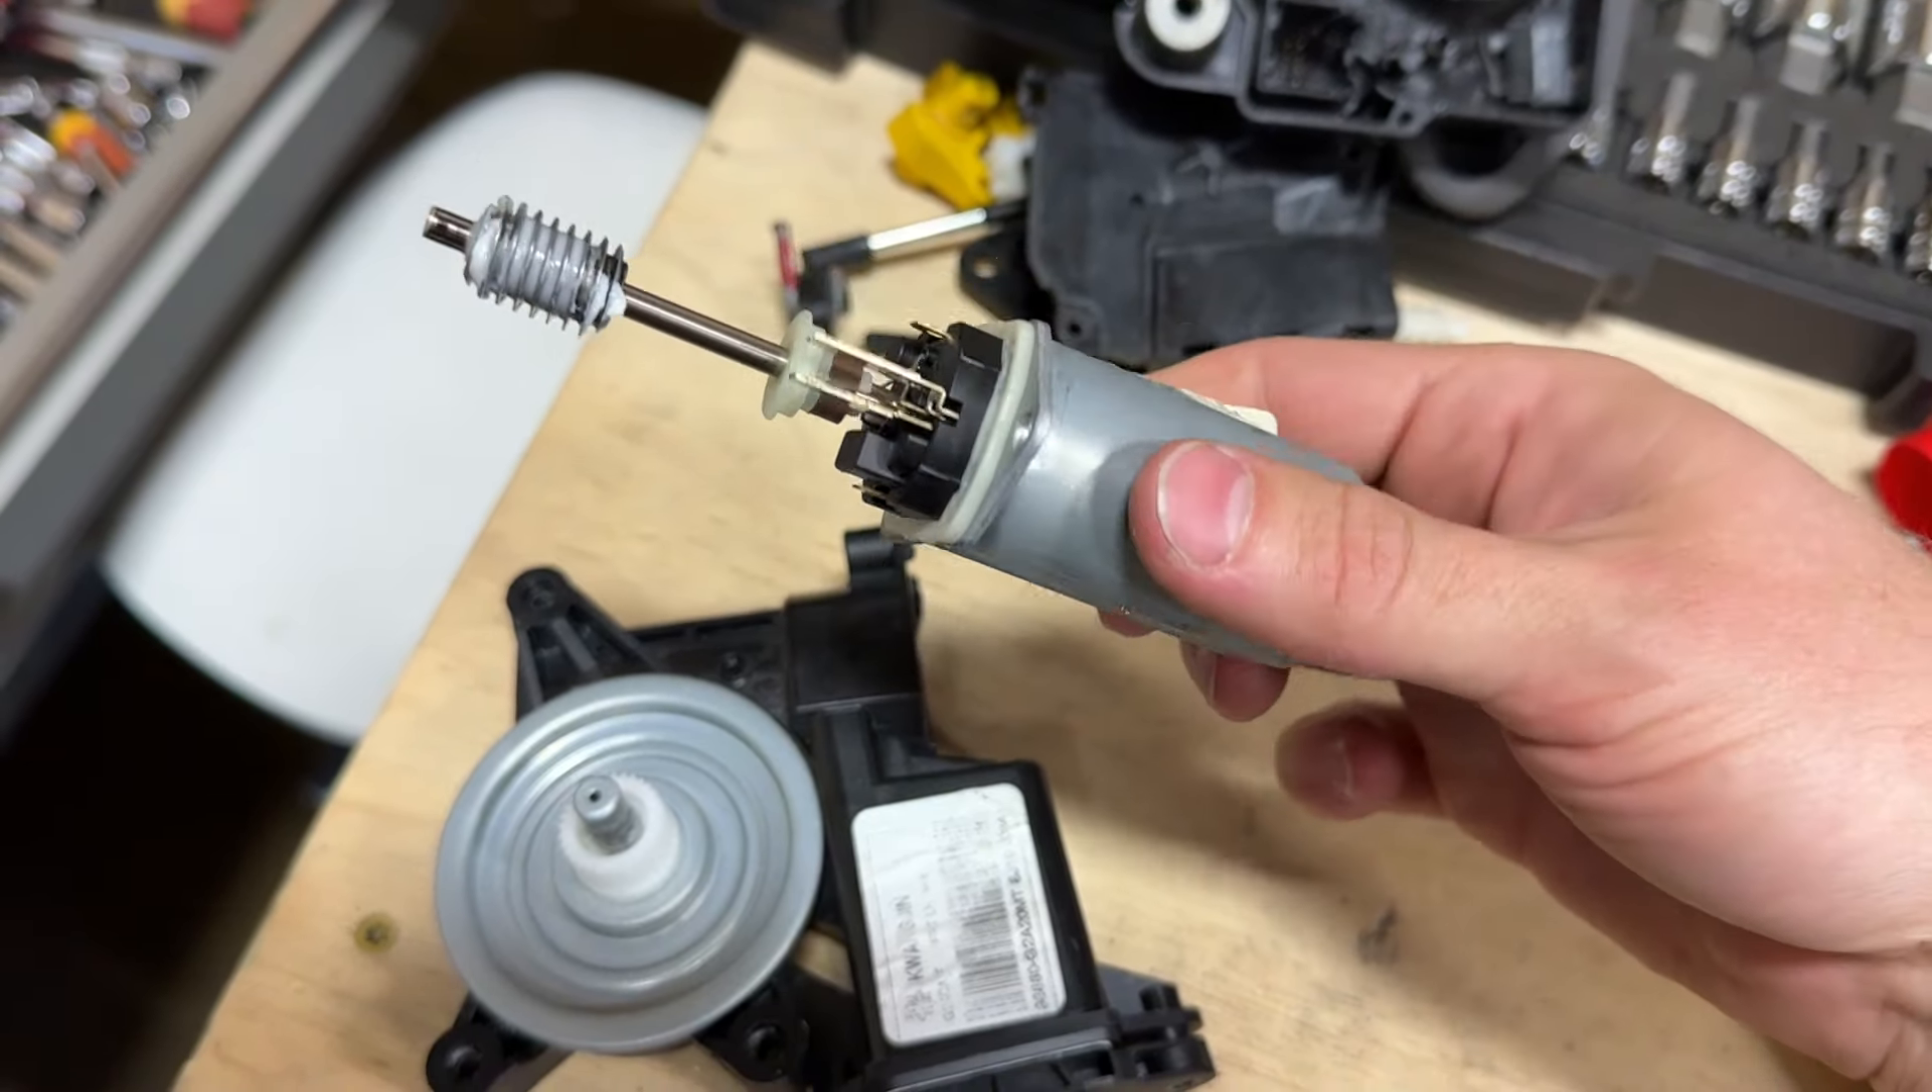So what I've done is I've taken these apart and this was just three screws and it's just an electric motor and it's got a worm drive on it.